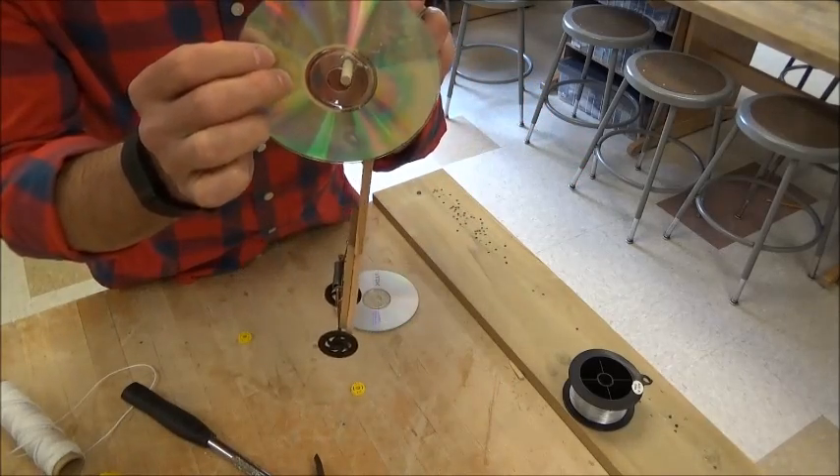Right now the cd the center of the cd and the axle don't work together because they're they're not the right size.